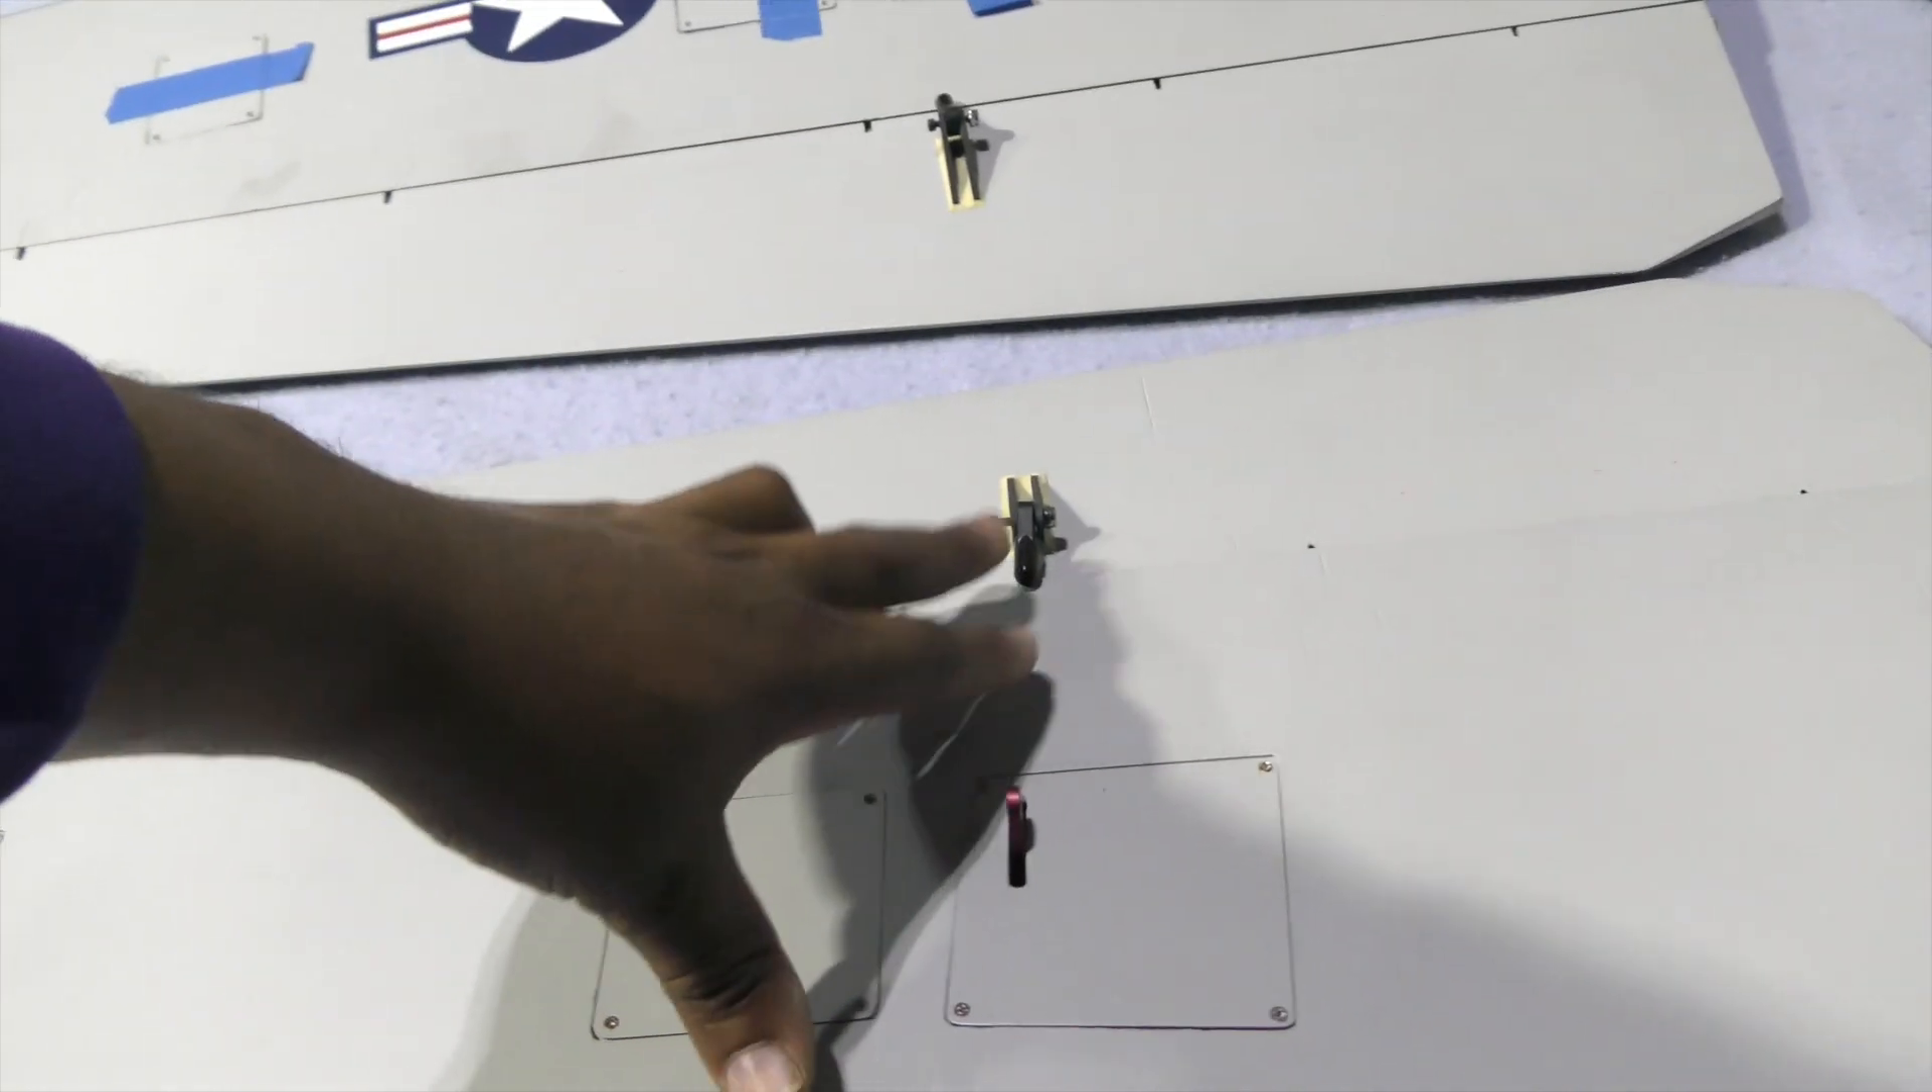On the wings, we are also missing the threaded rod or whatever rod goes in between the servo arm and the control surface attachment.